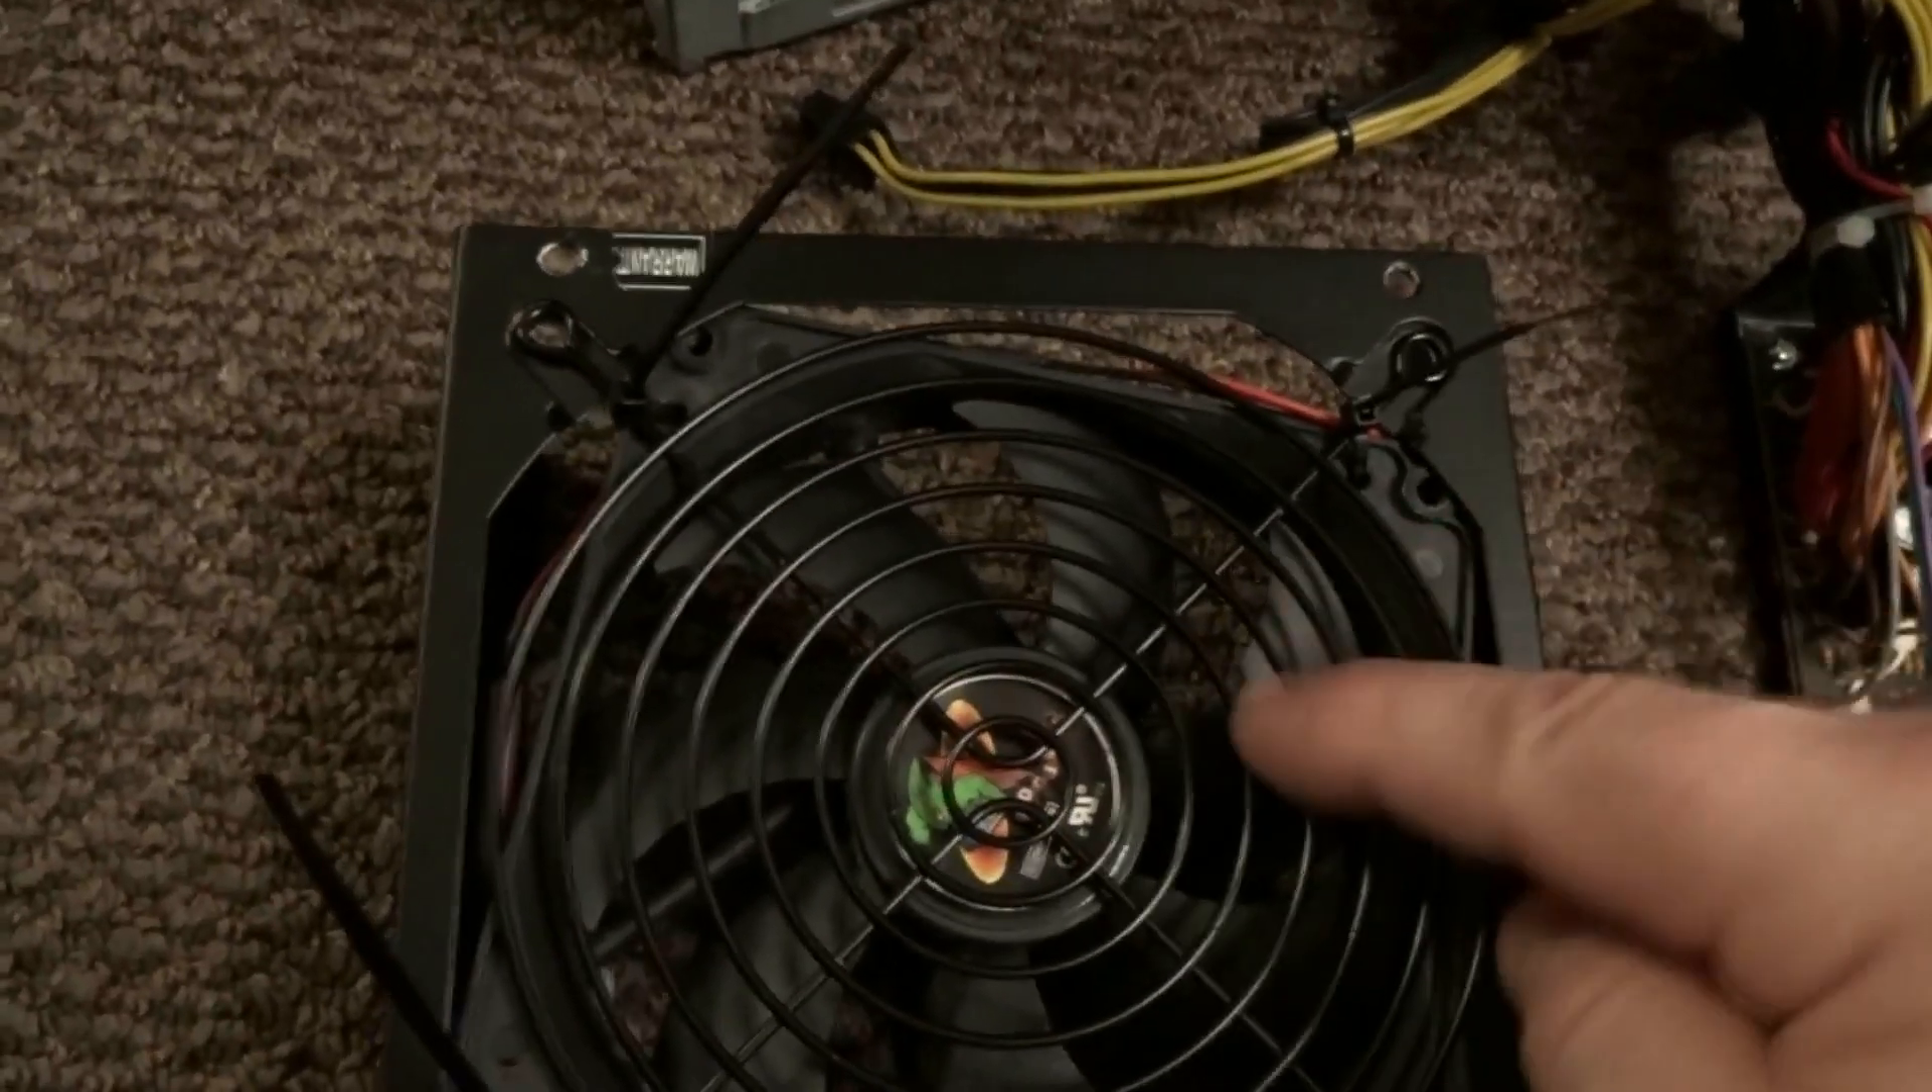I drilled some holes here use some zip ties on all four corners and I zip tied this fan to this grate.